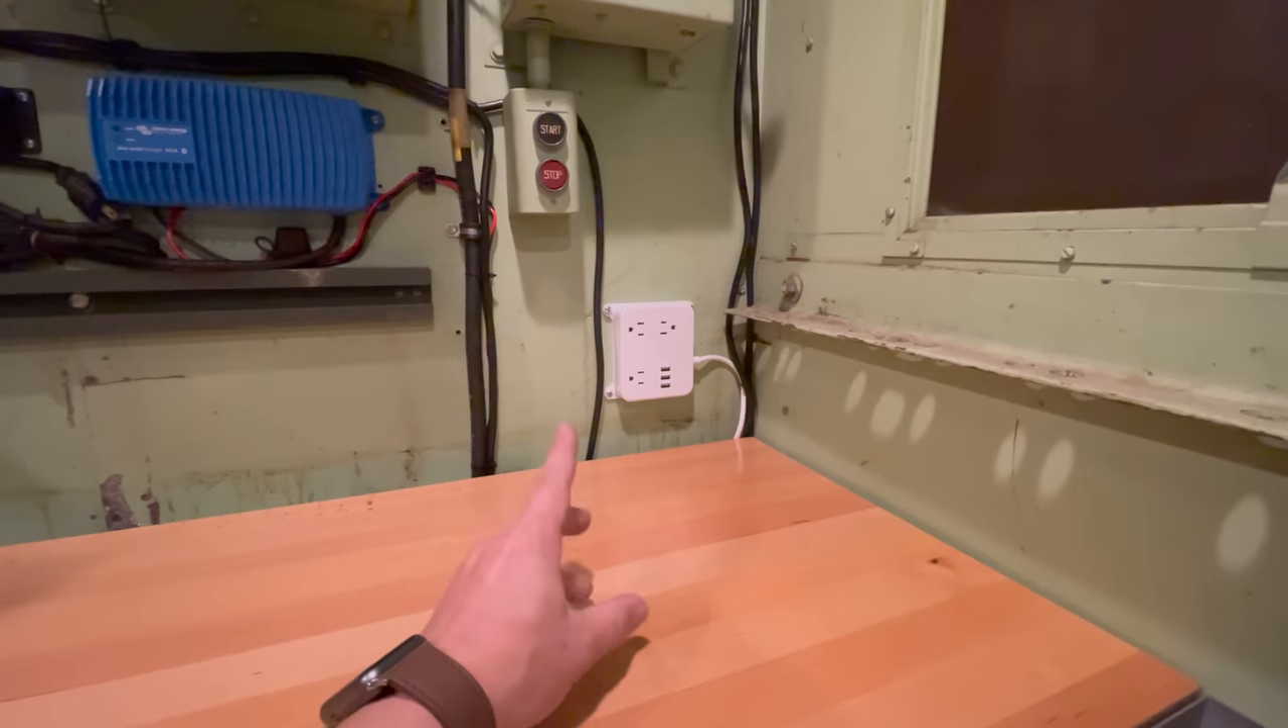Okay now I've got this outlet with these USBs mounted here.